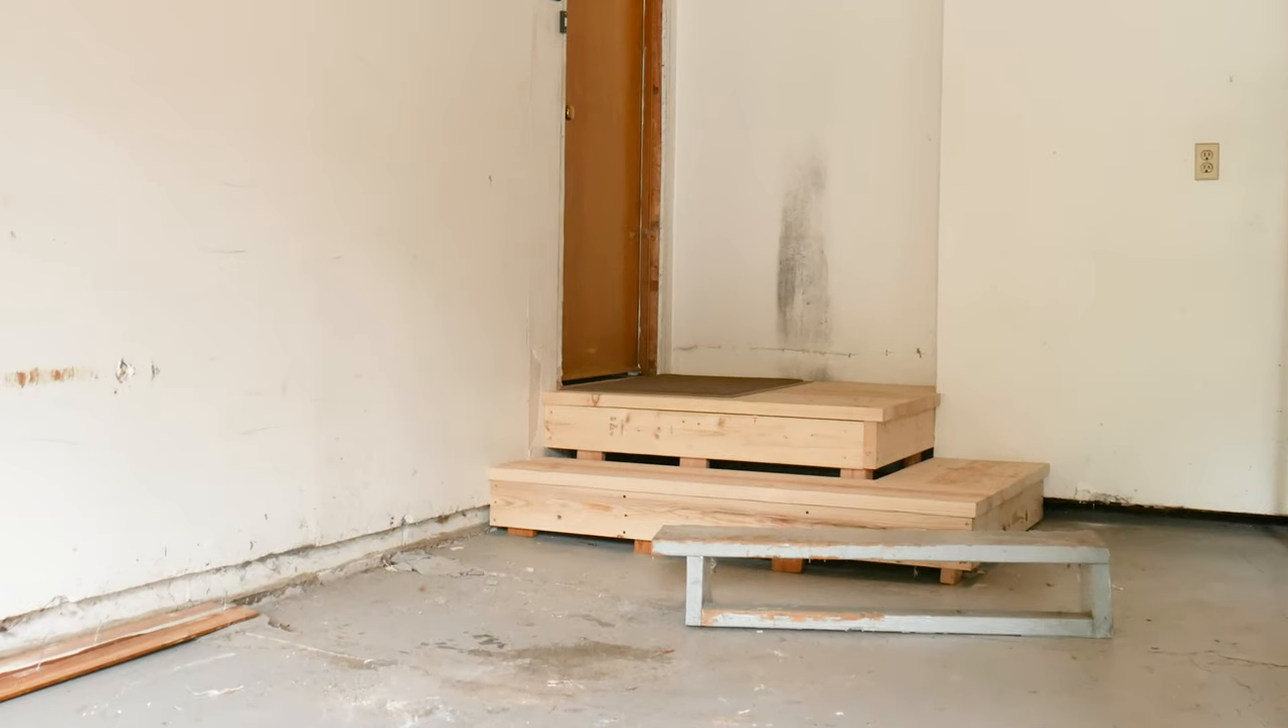The landing is complete and another workspace improvement project is in the books.